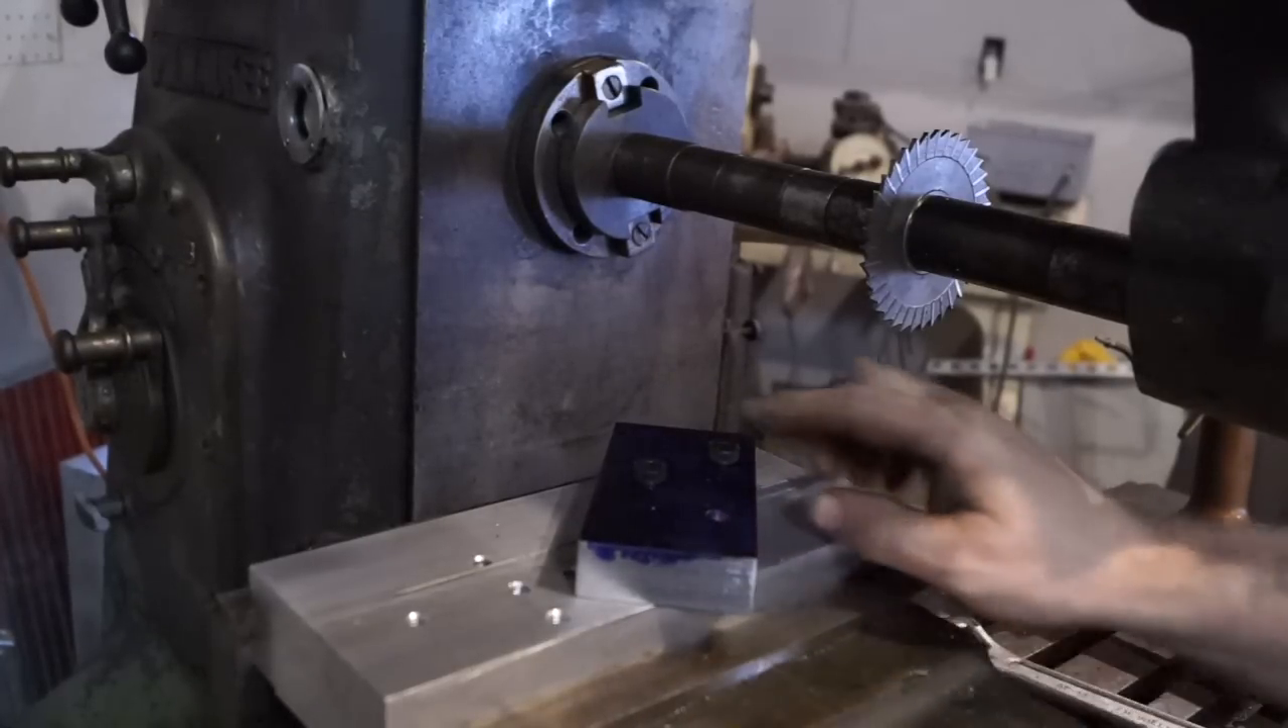We've got one of the 45 degree blocks set up in the fixture now.